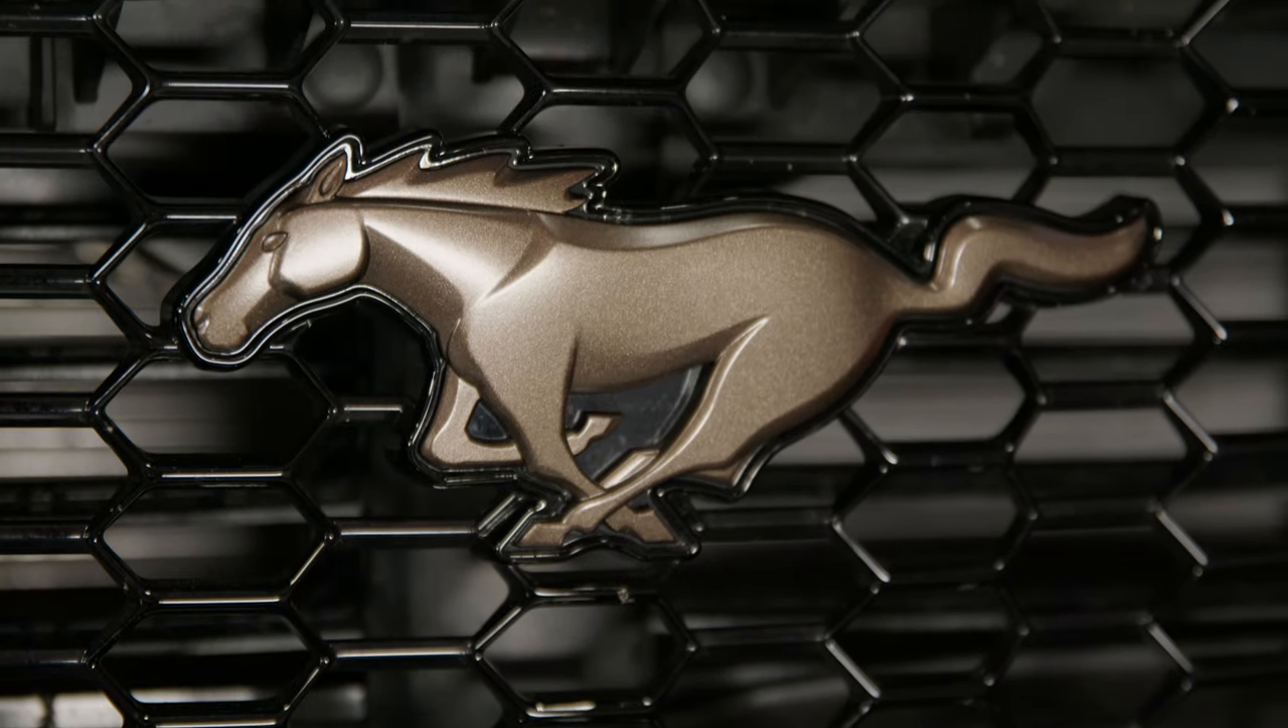Our Sinister Bronze emblem is installed, and it really ties in that whole bronze and black look we have going on with a 2024 Mustang GT.